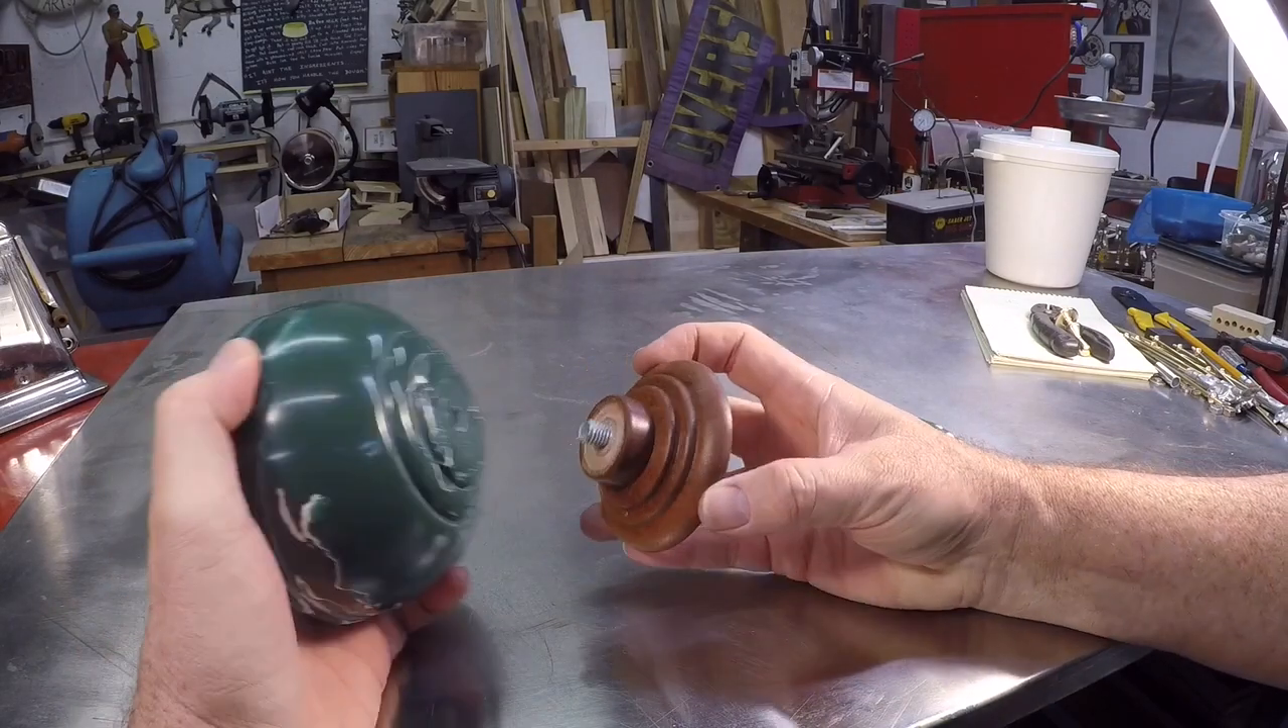I finished the bottom today and I've got a piece of all thread in there.